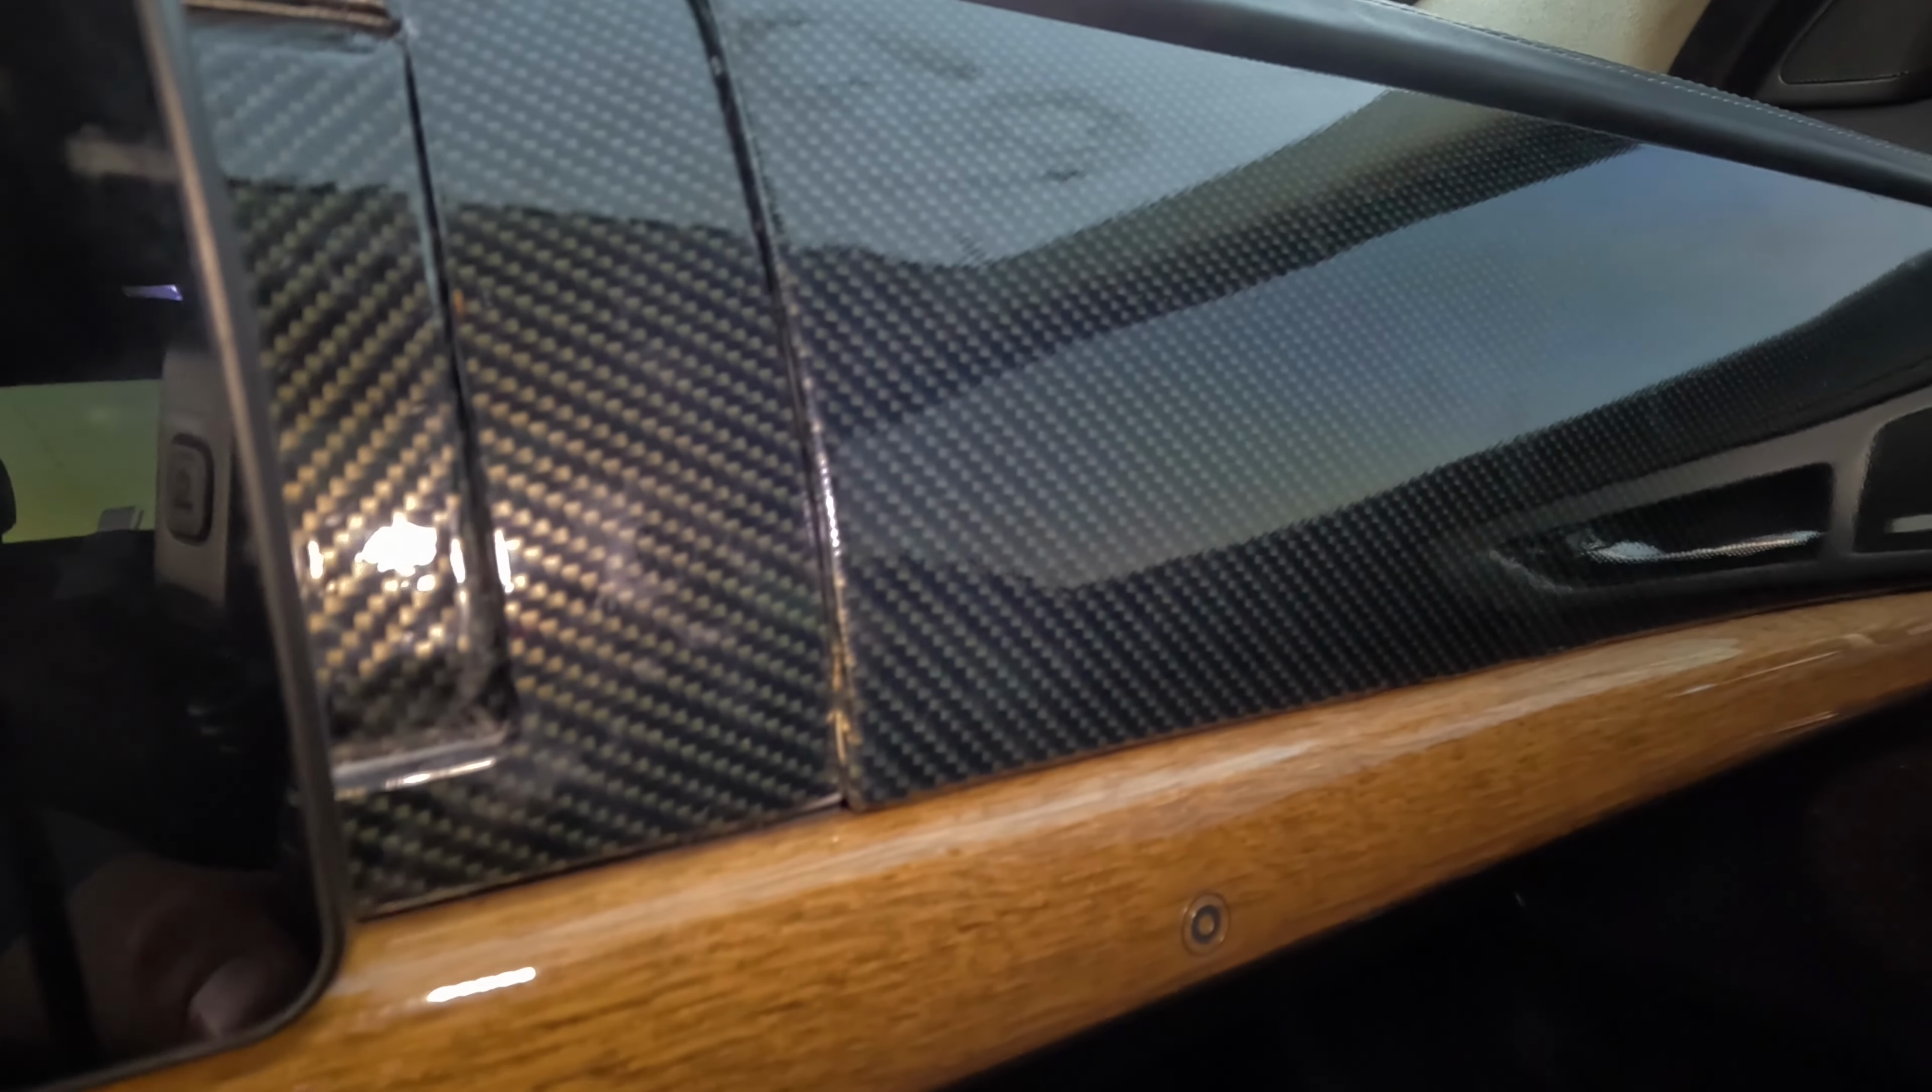I couldn't get this panel to line up with this one that's why you guys can see this gap right here.